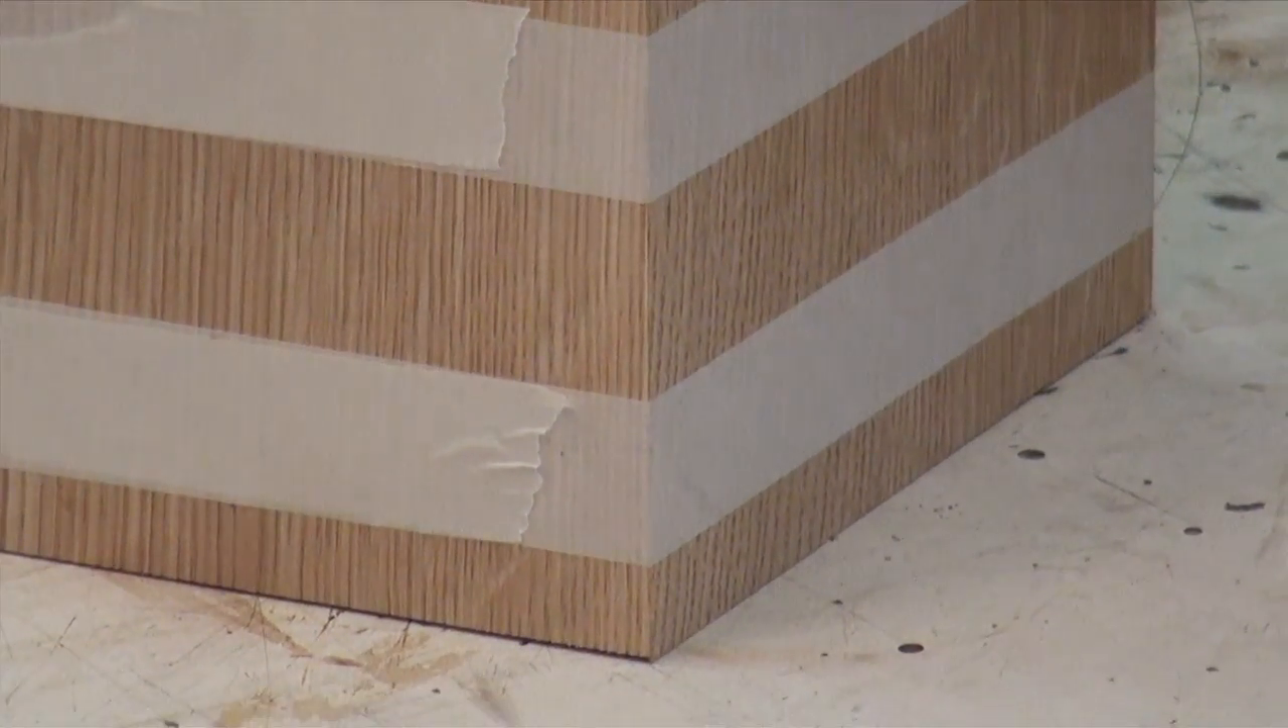The miters are pulled together to the invisible point. They've closed completely up.